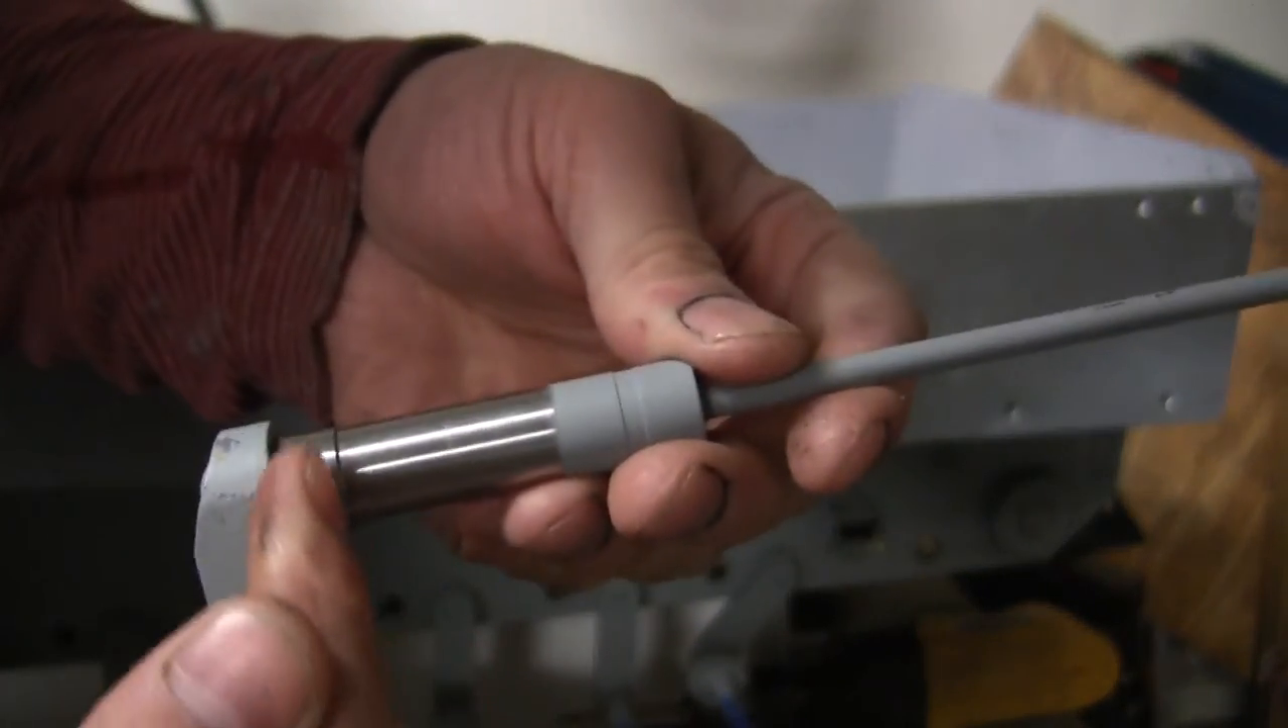With the tape now removed as you can see there is a bare metal area in which again this is where it will rotate inside of the bushing.